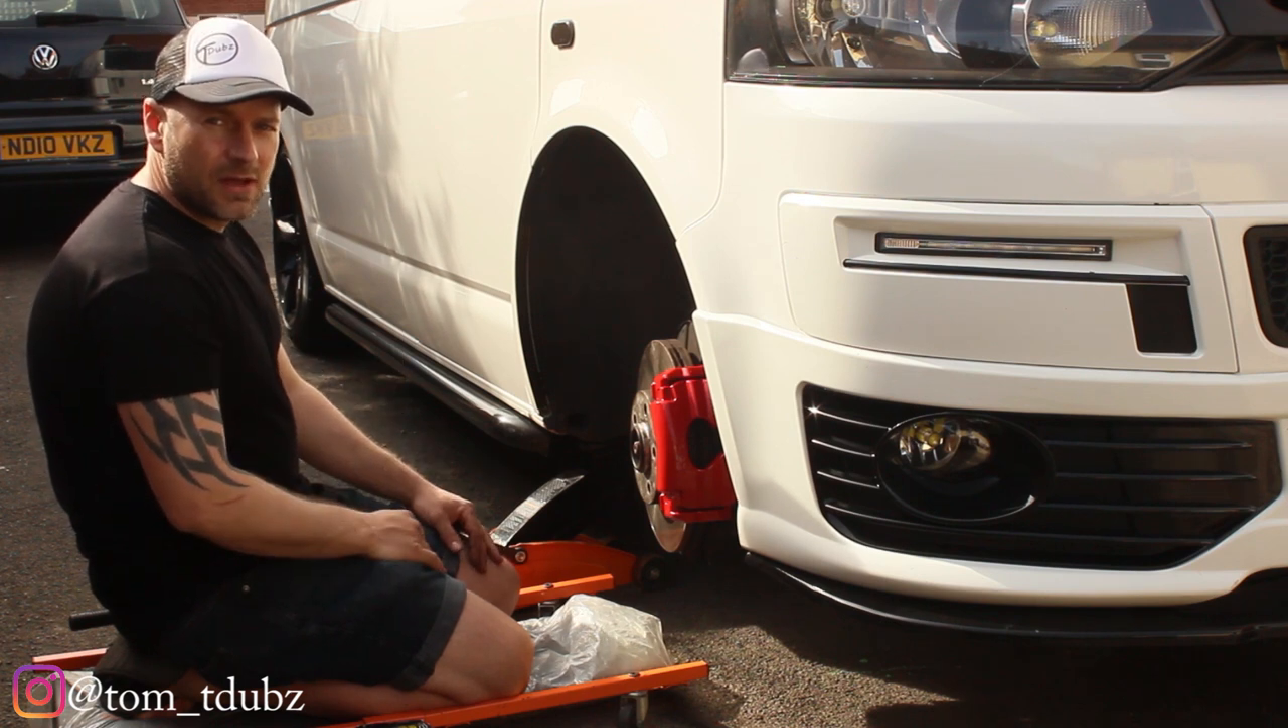So yeah what's left to do now is to just pop the wheels back on drop them back down to the ground and then we'll head over to the rears and get the rears done.